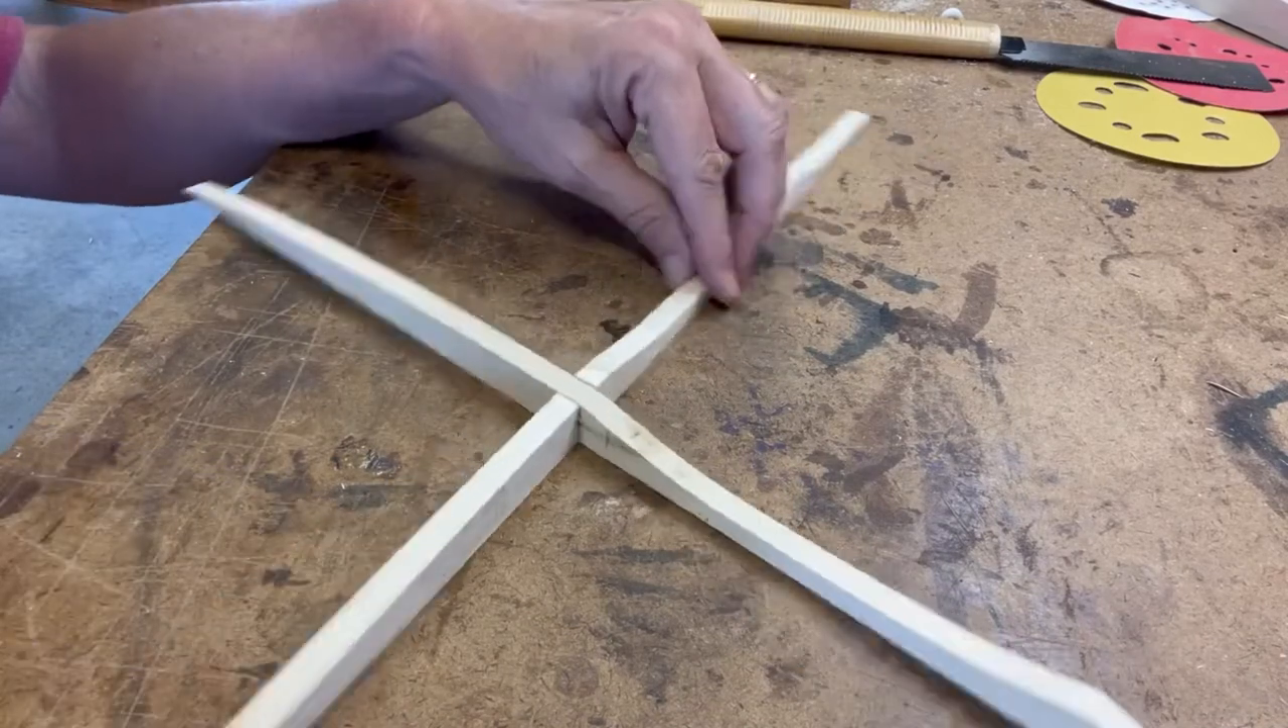I finished cutting the X brace to the rough shape, and I've cut a lap joint in it. You can see, and it fits over, like so.